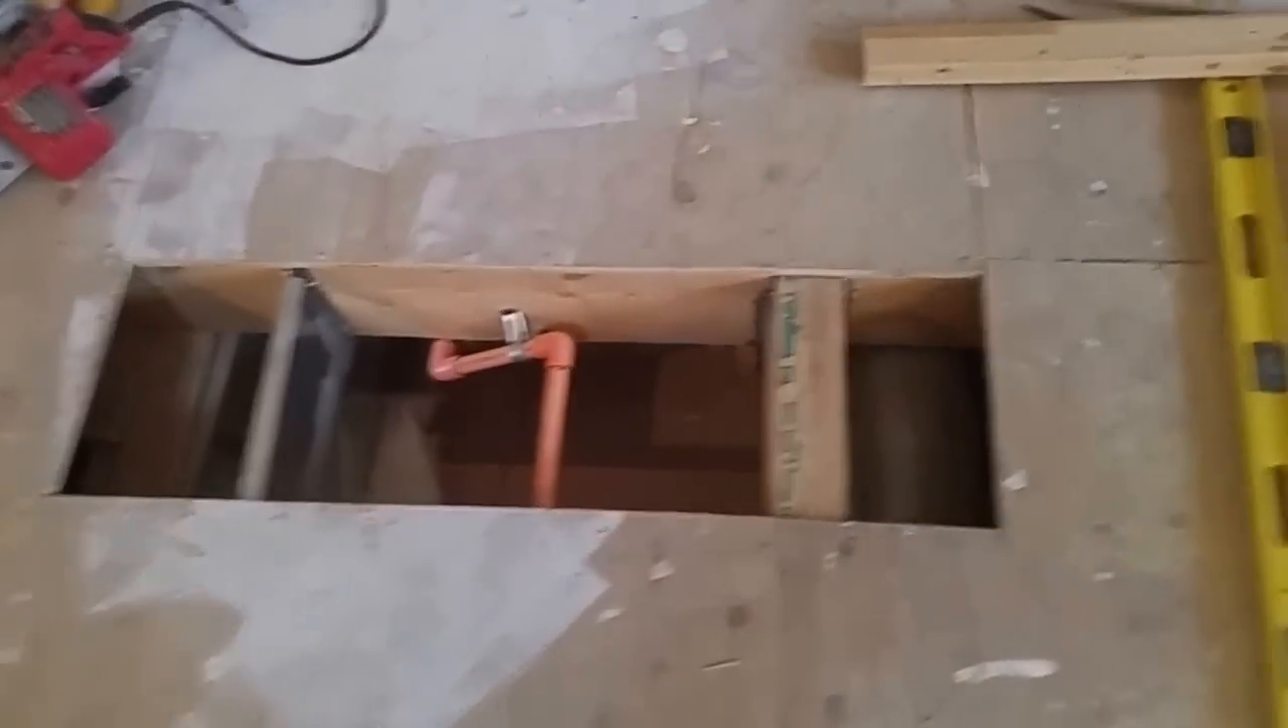Okay, so I've got this piece of the subfloor off.